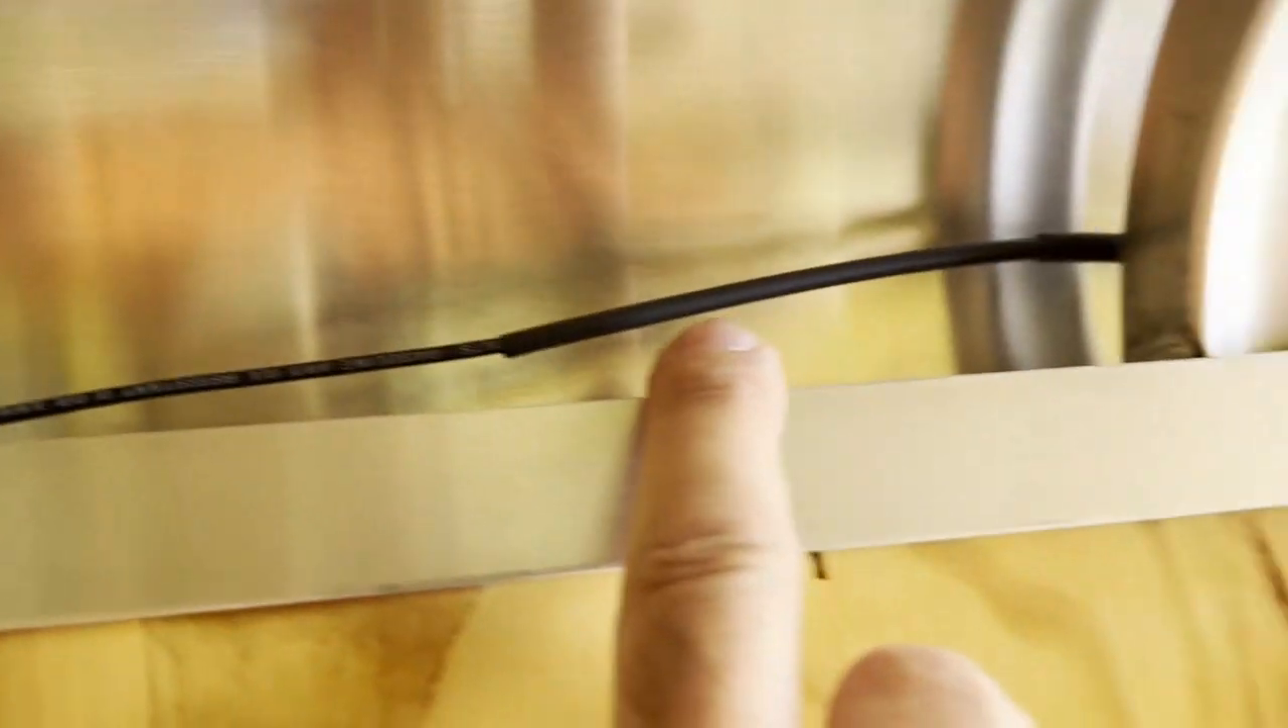And I already pre-placed the shrink tube wrapping here to slide over and shrink over the joint when done.